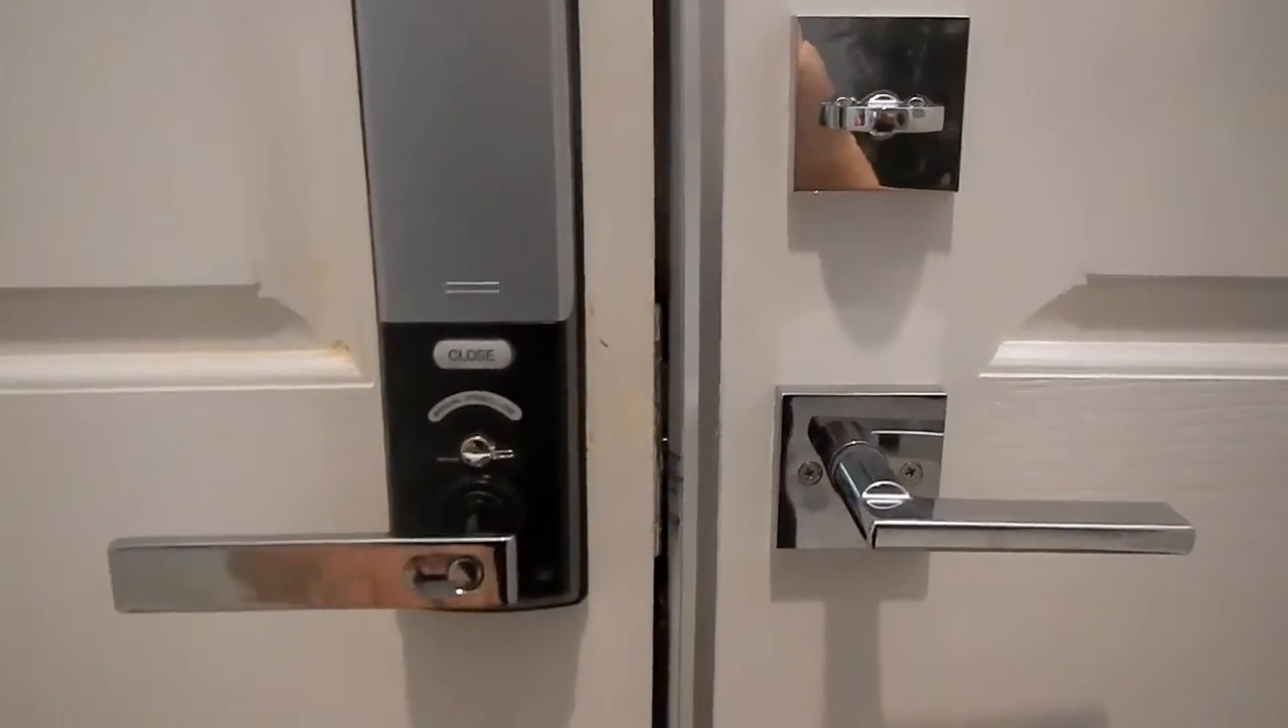Because of the double doors, there's a fairly good size gap right here between the doors.